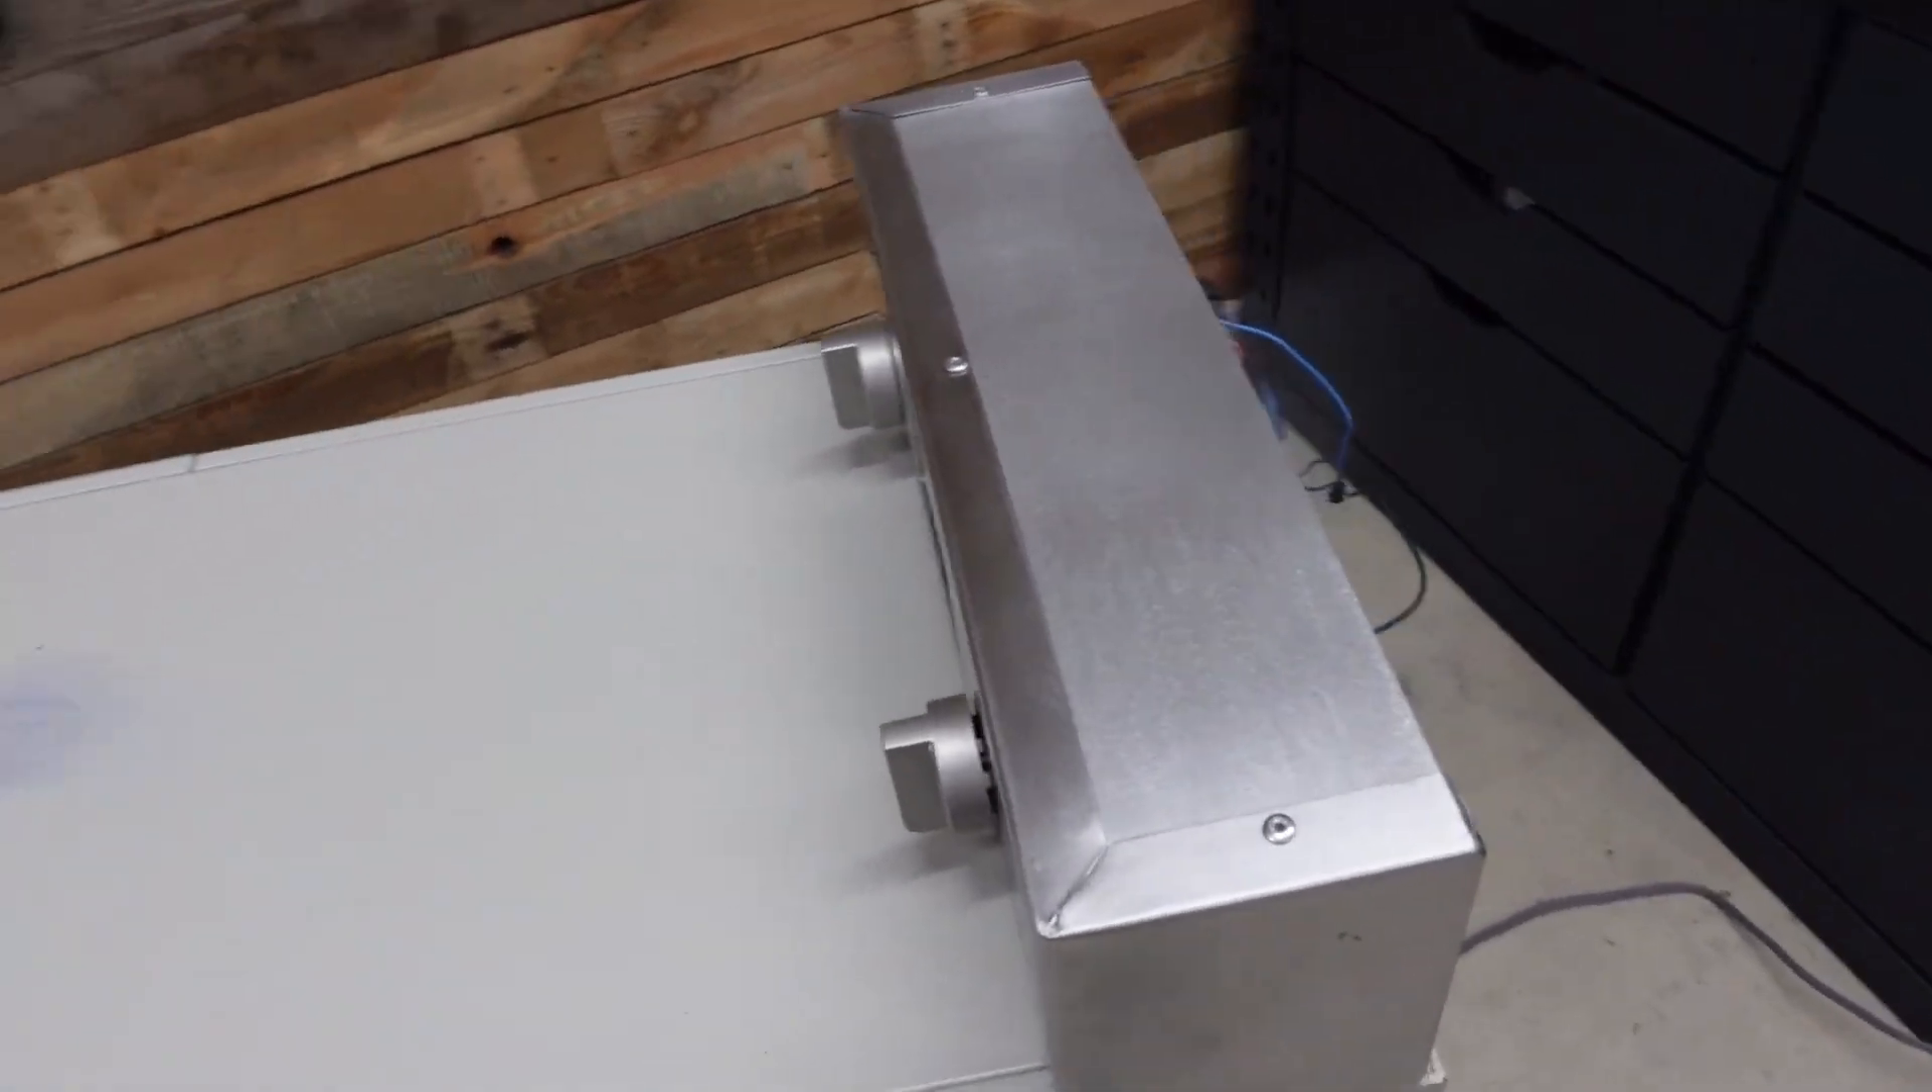All of the wiring is covered just made a little top panel that i've riveted into place here.